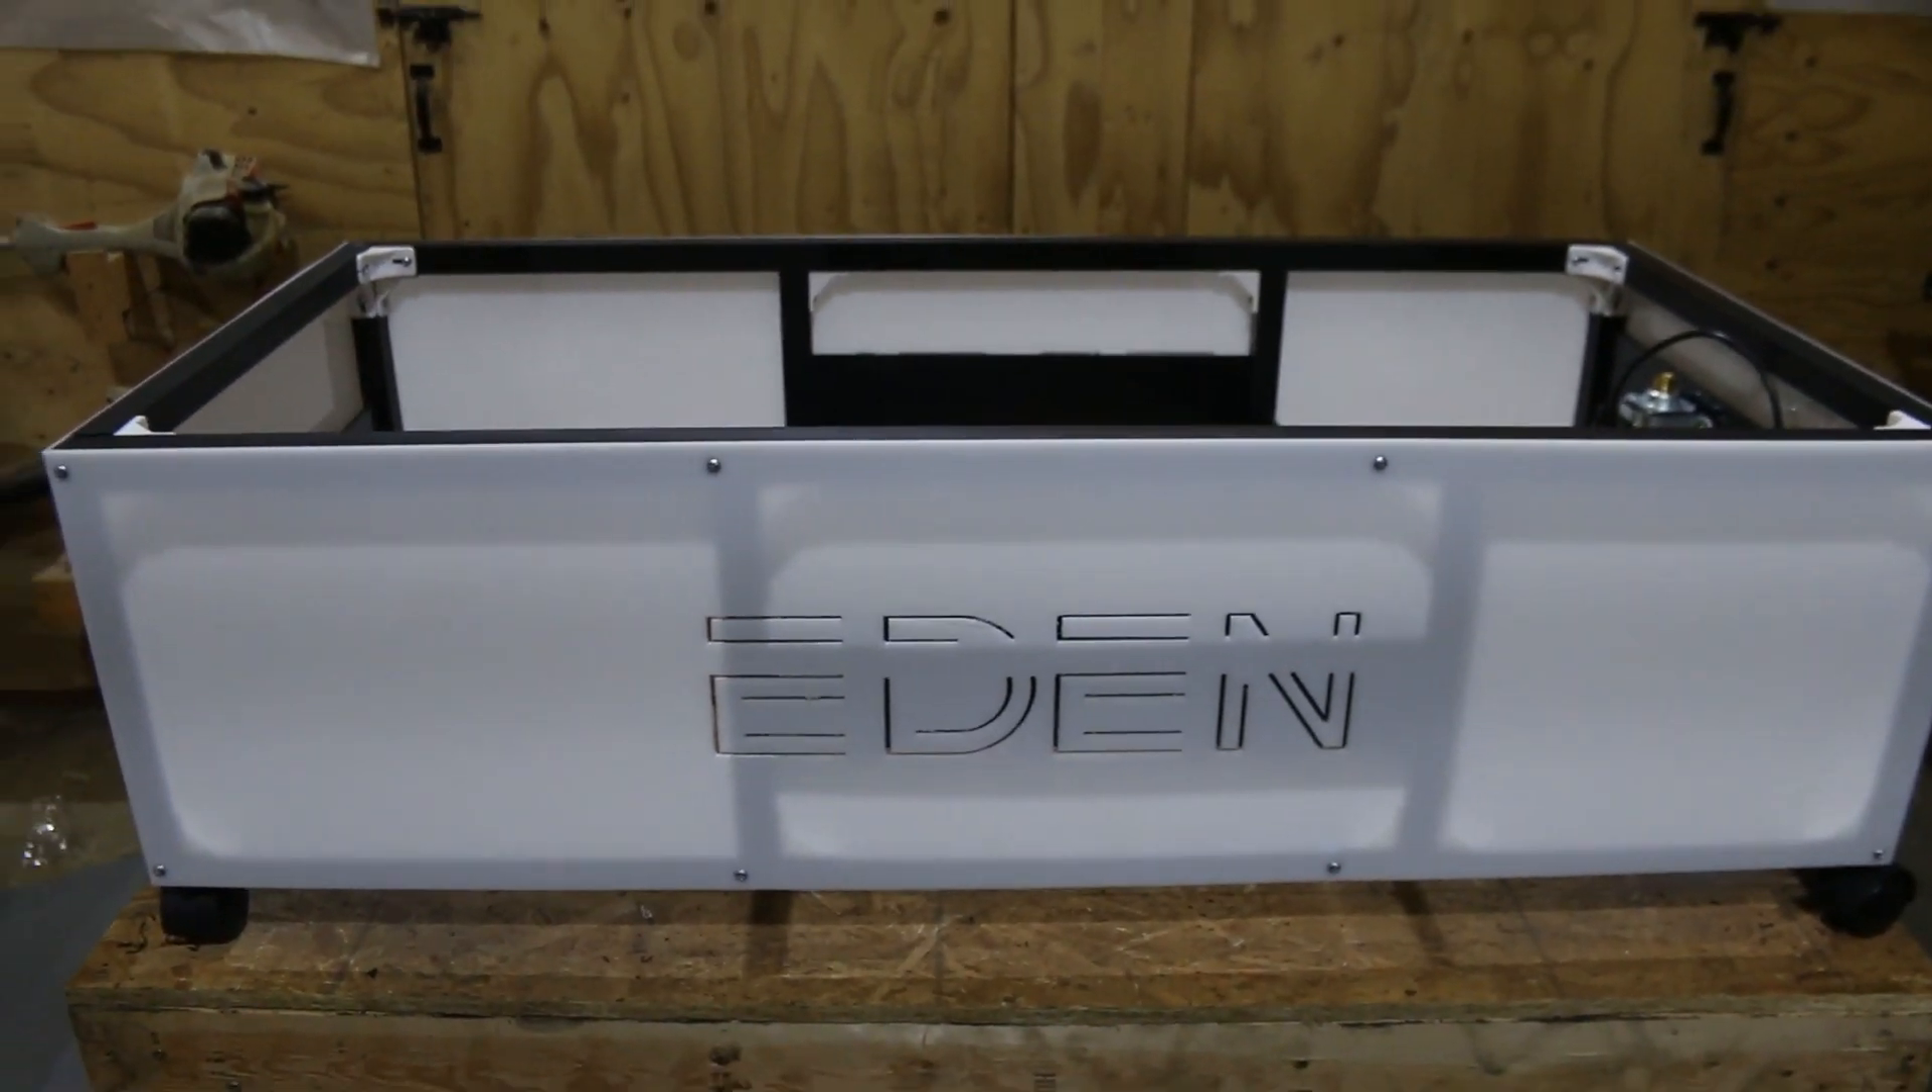We've got the base put together.